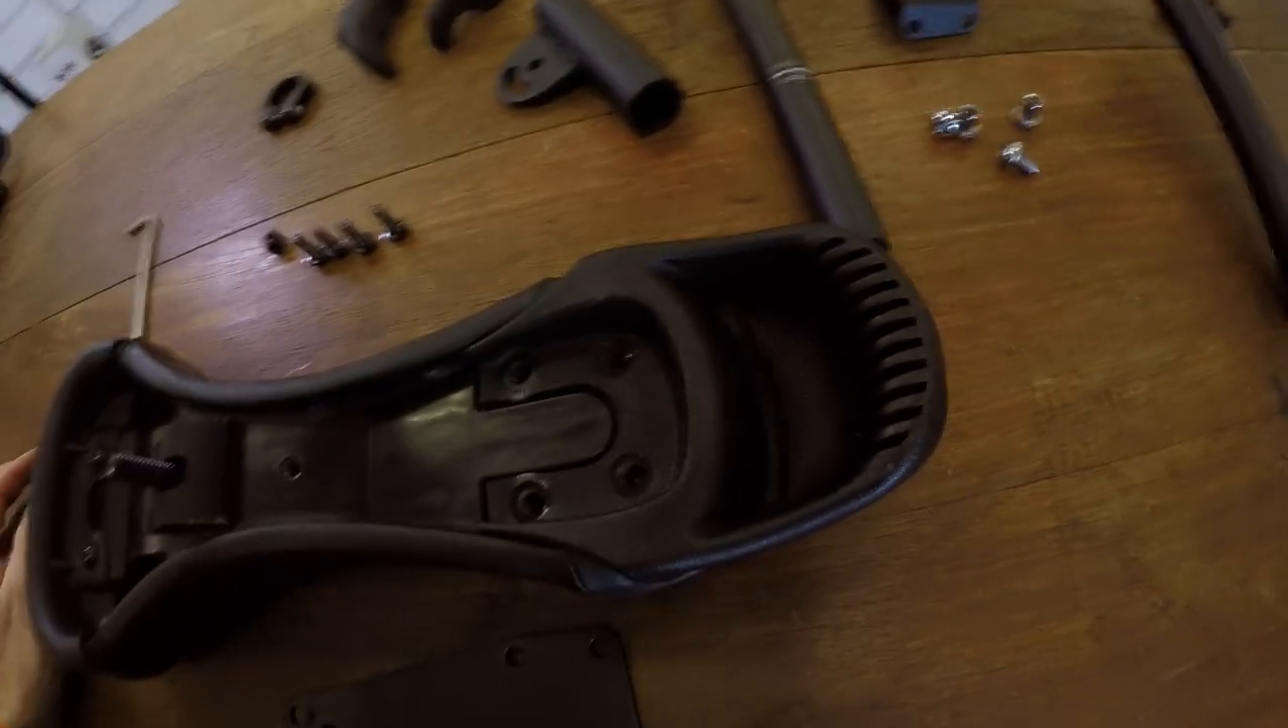So I've got the all the bolts removed.